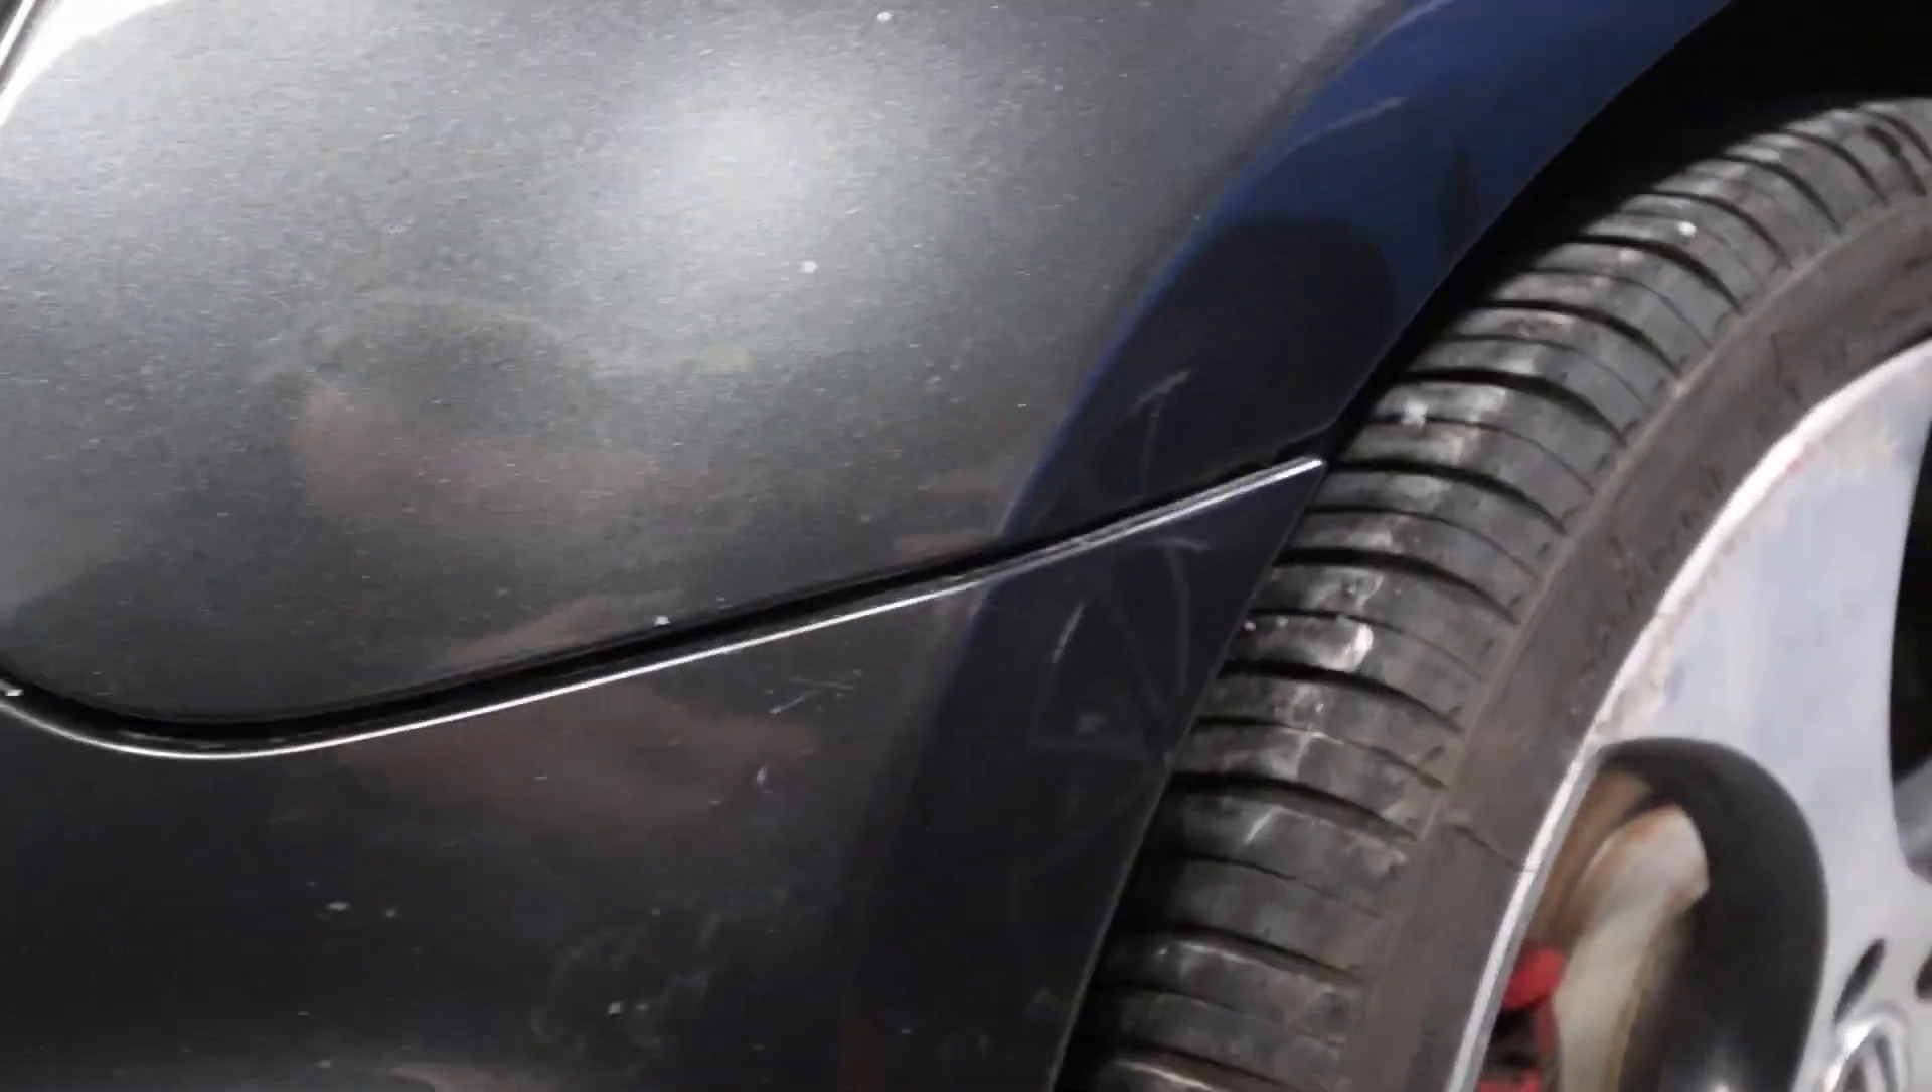Before i put everything back i do want to inspect this front bumper when i bought this vehicle i knew that there was a slight gap right here right that's not right that's not supposed to be like that.